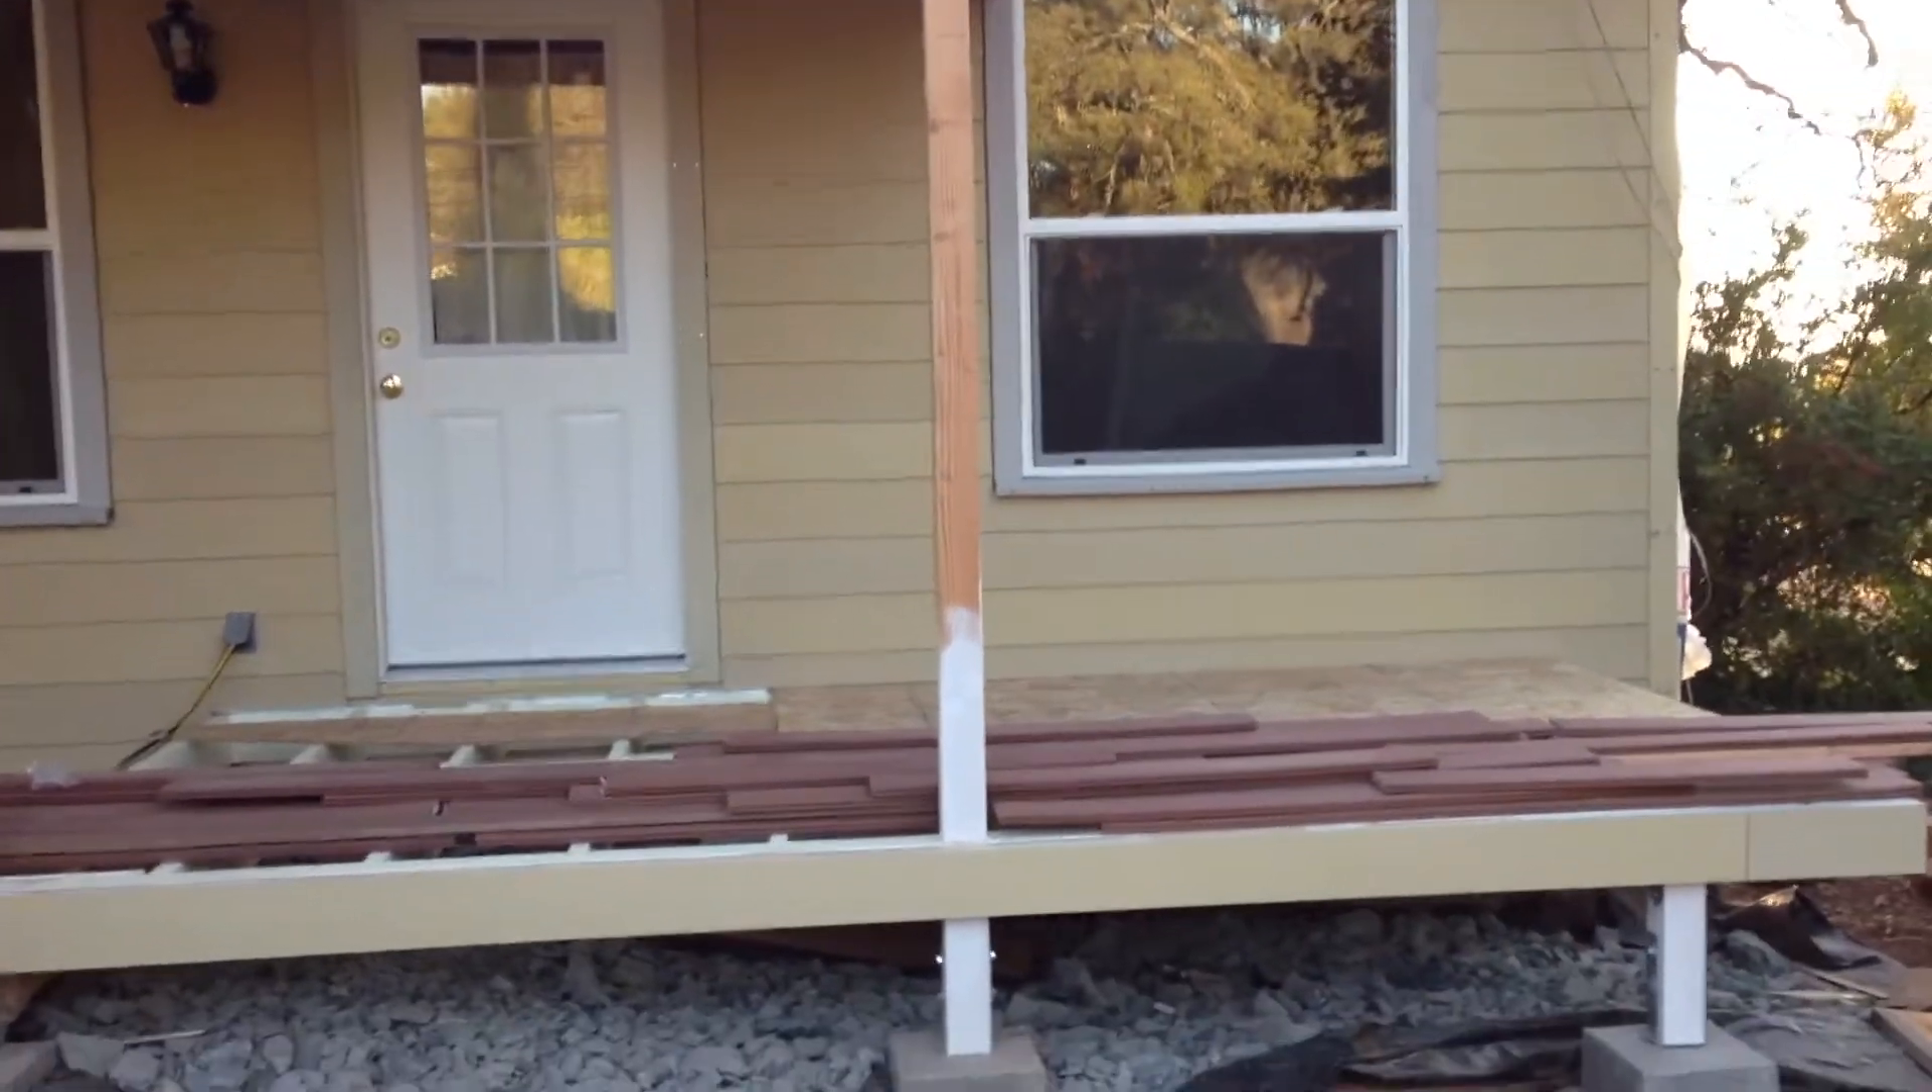So anyways I got the siding all on and the windows and doors all trimmed out porch light on.